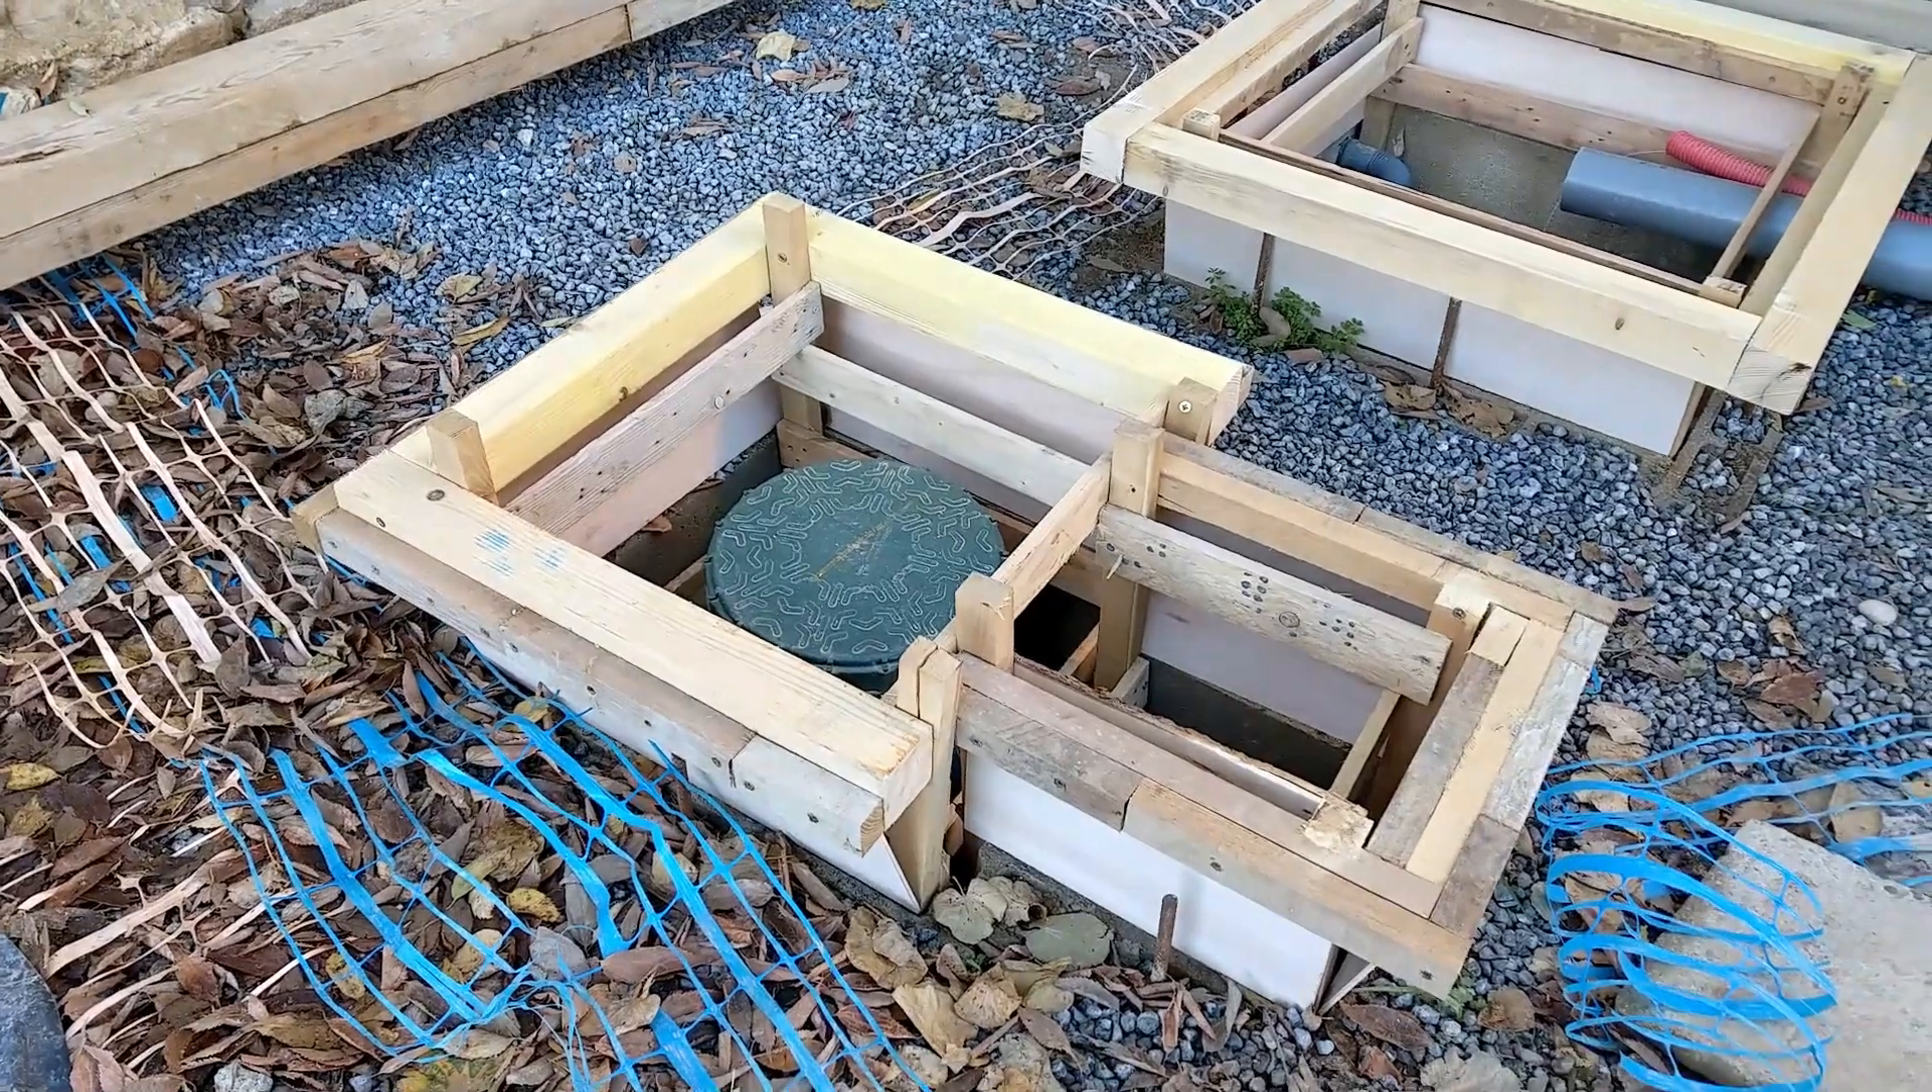I've made the structures that will hold up the access panel covers over top of the pits.